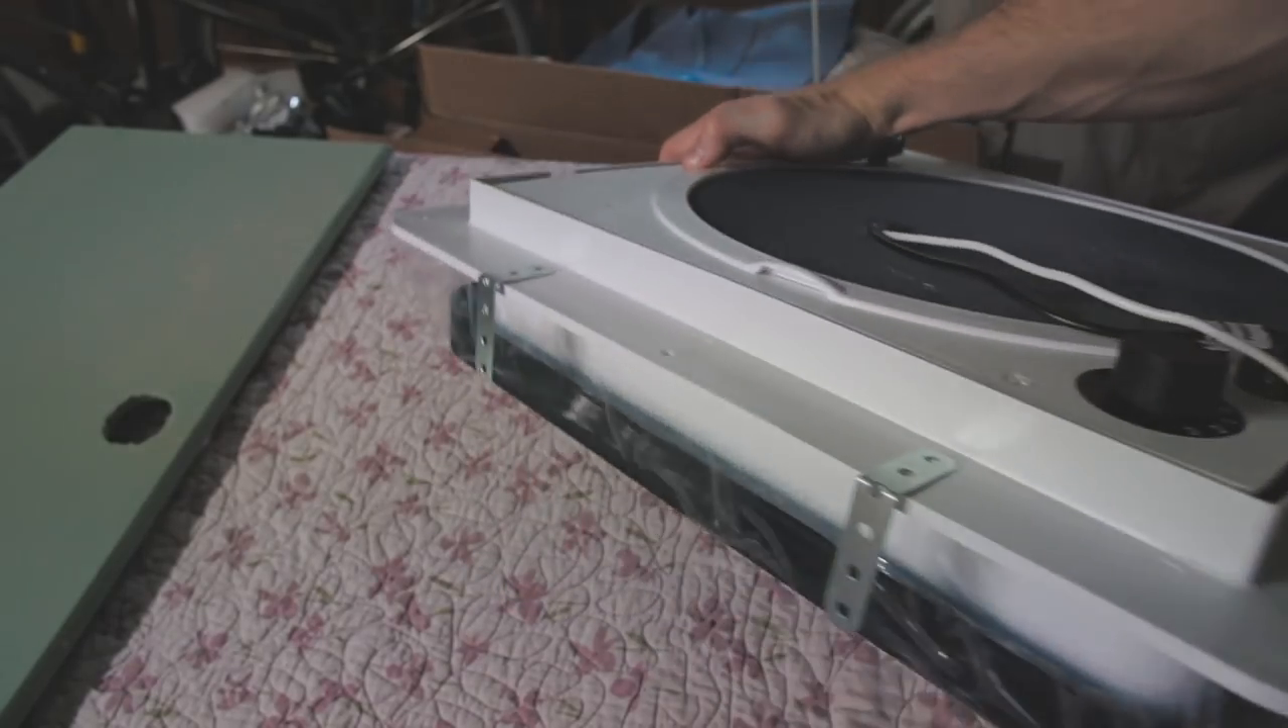Before attaching the fan to the roof, I added these little metal brackets, which I'll explain in a minute.